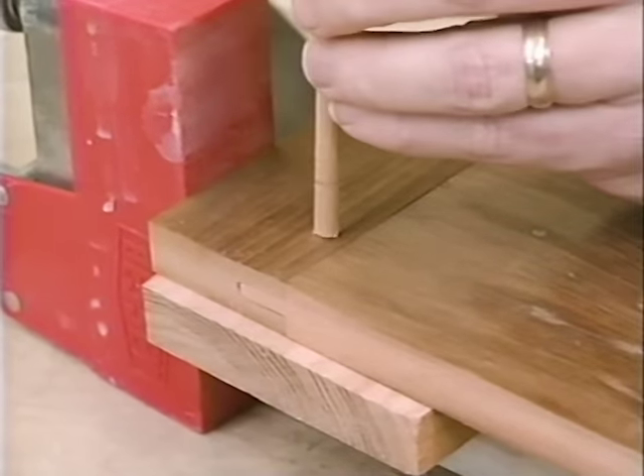If you notice I installed a scrap piece of wood underneath so that when the drill bit goes through I won't get any tear out.